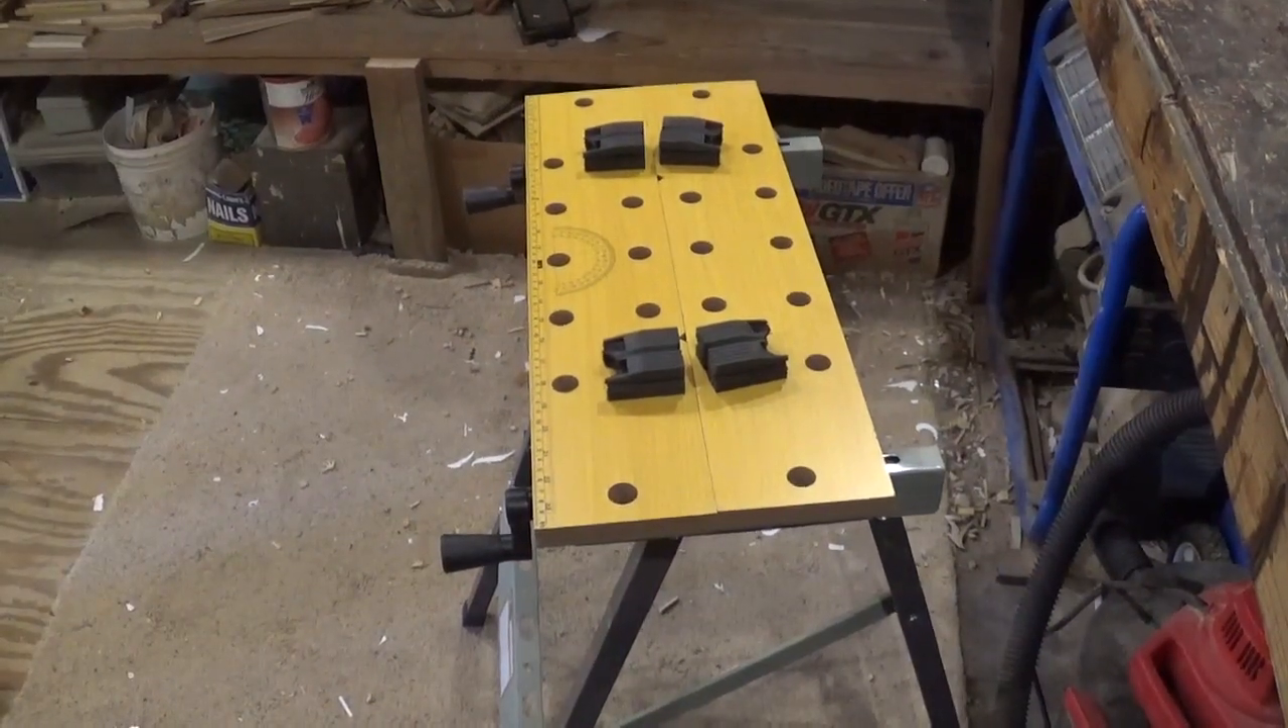And the workbench is fully assembled.